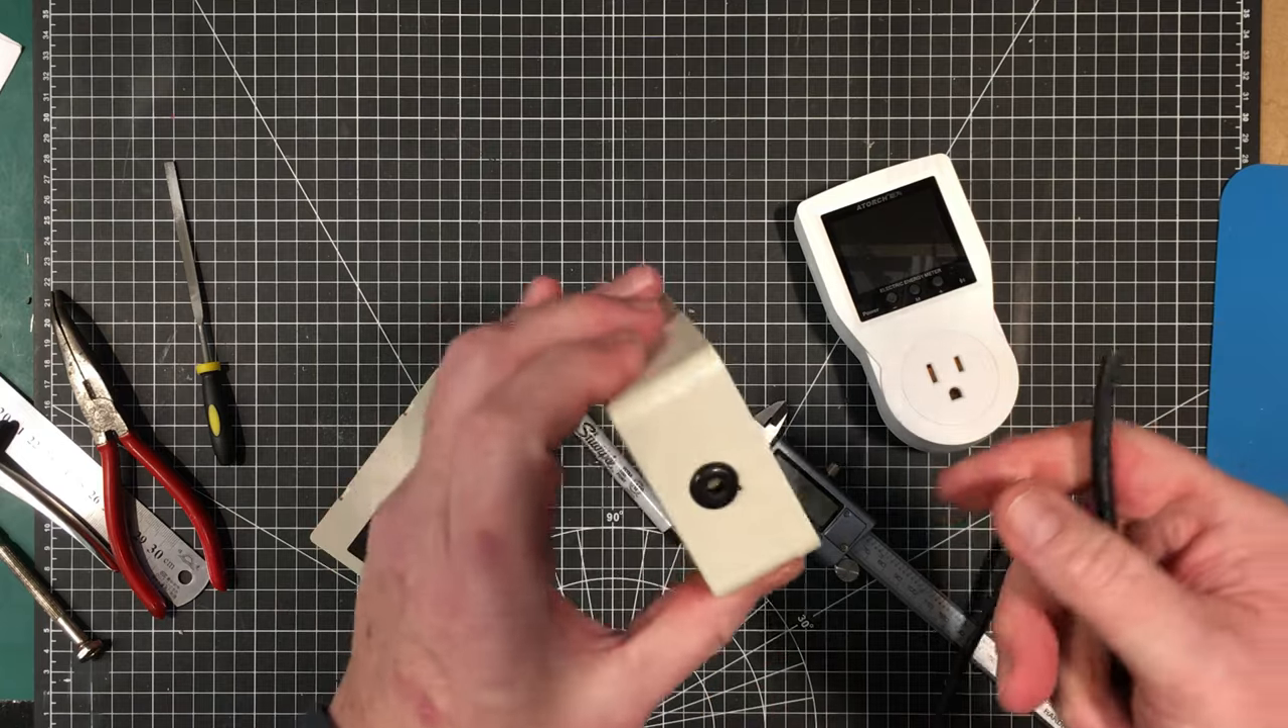Okay I've got the hole in there and a grommet in the hole.